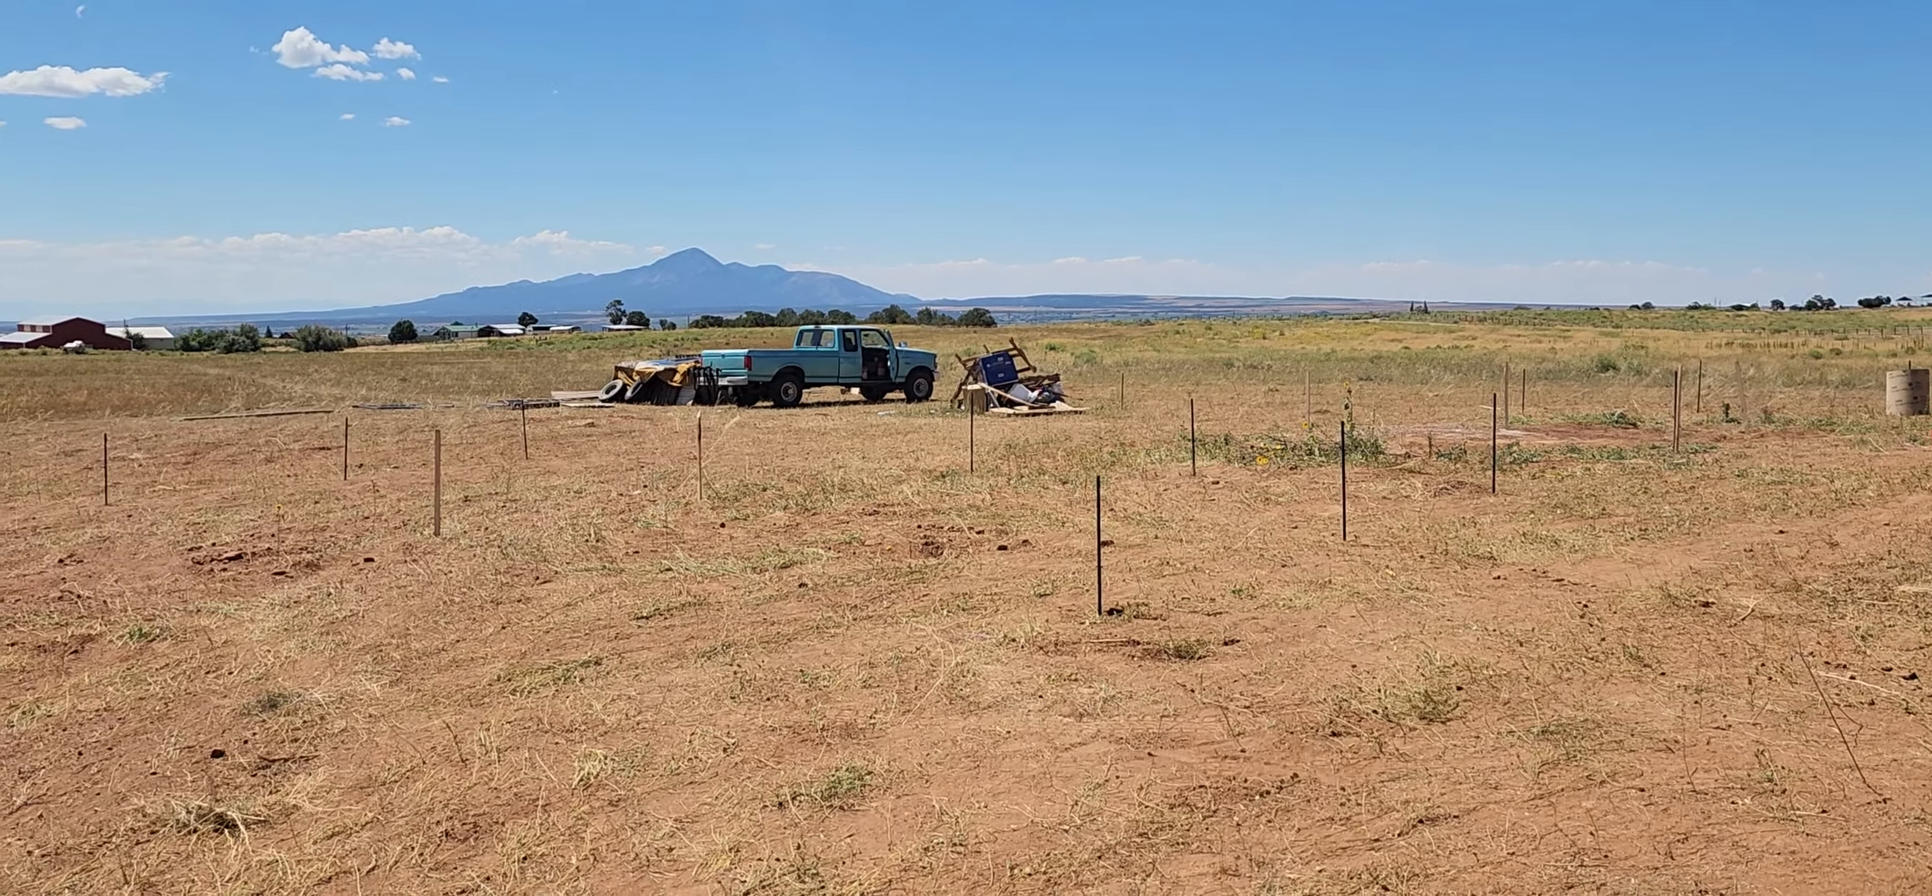I got all the stakes in.